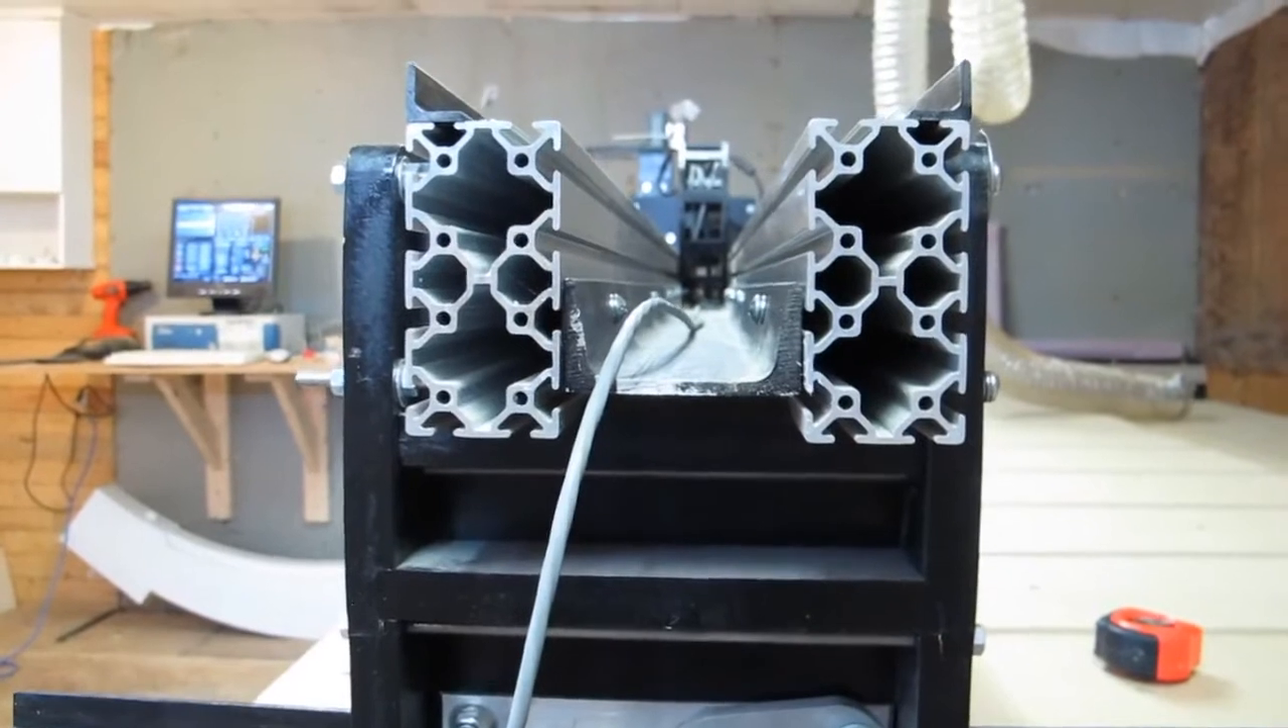In case you're wondering why my C channel is not flush with the bottom, I have no reason for that.